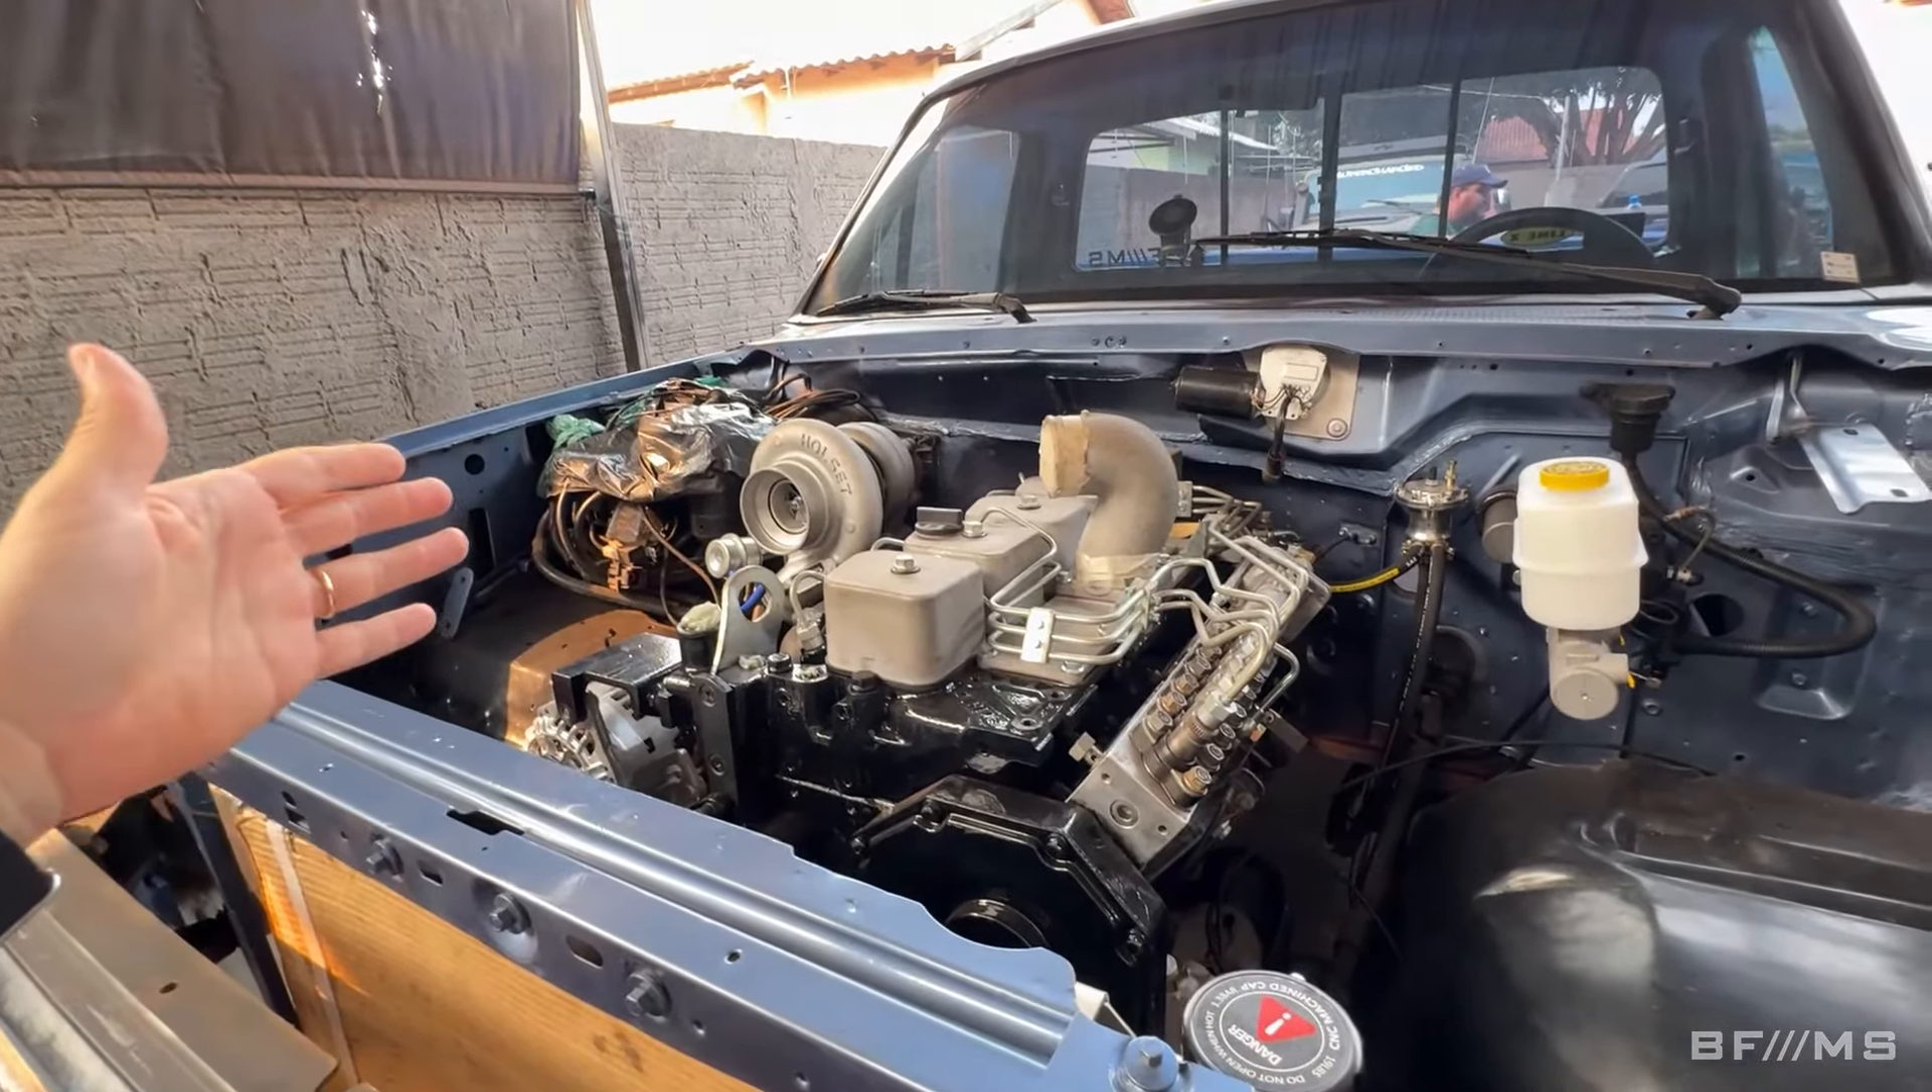Com vocês, a nossa F1000 finalmente com o 6BT instalado.